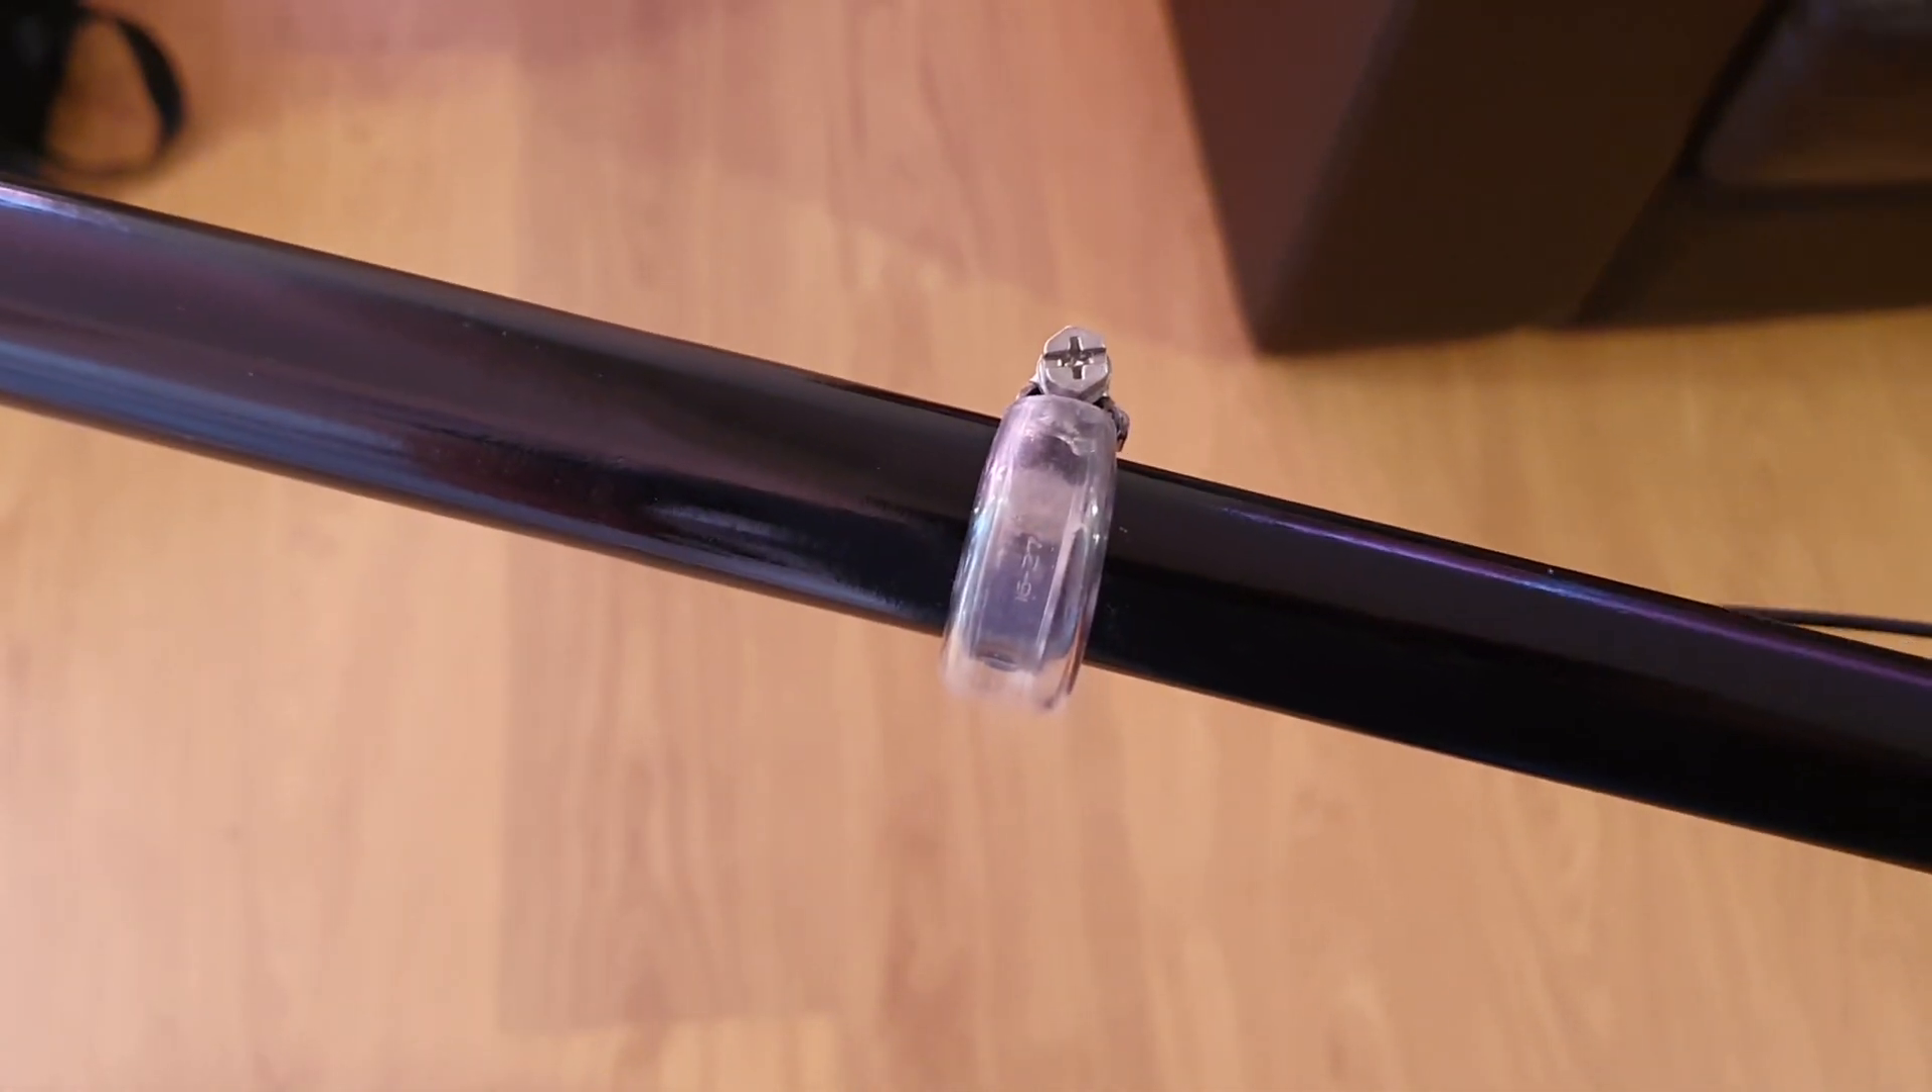Um the jubilee clips are on in place just uh so that I know that that they fit.